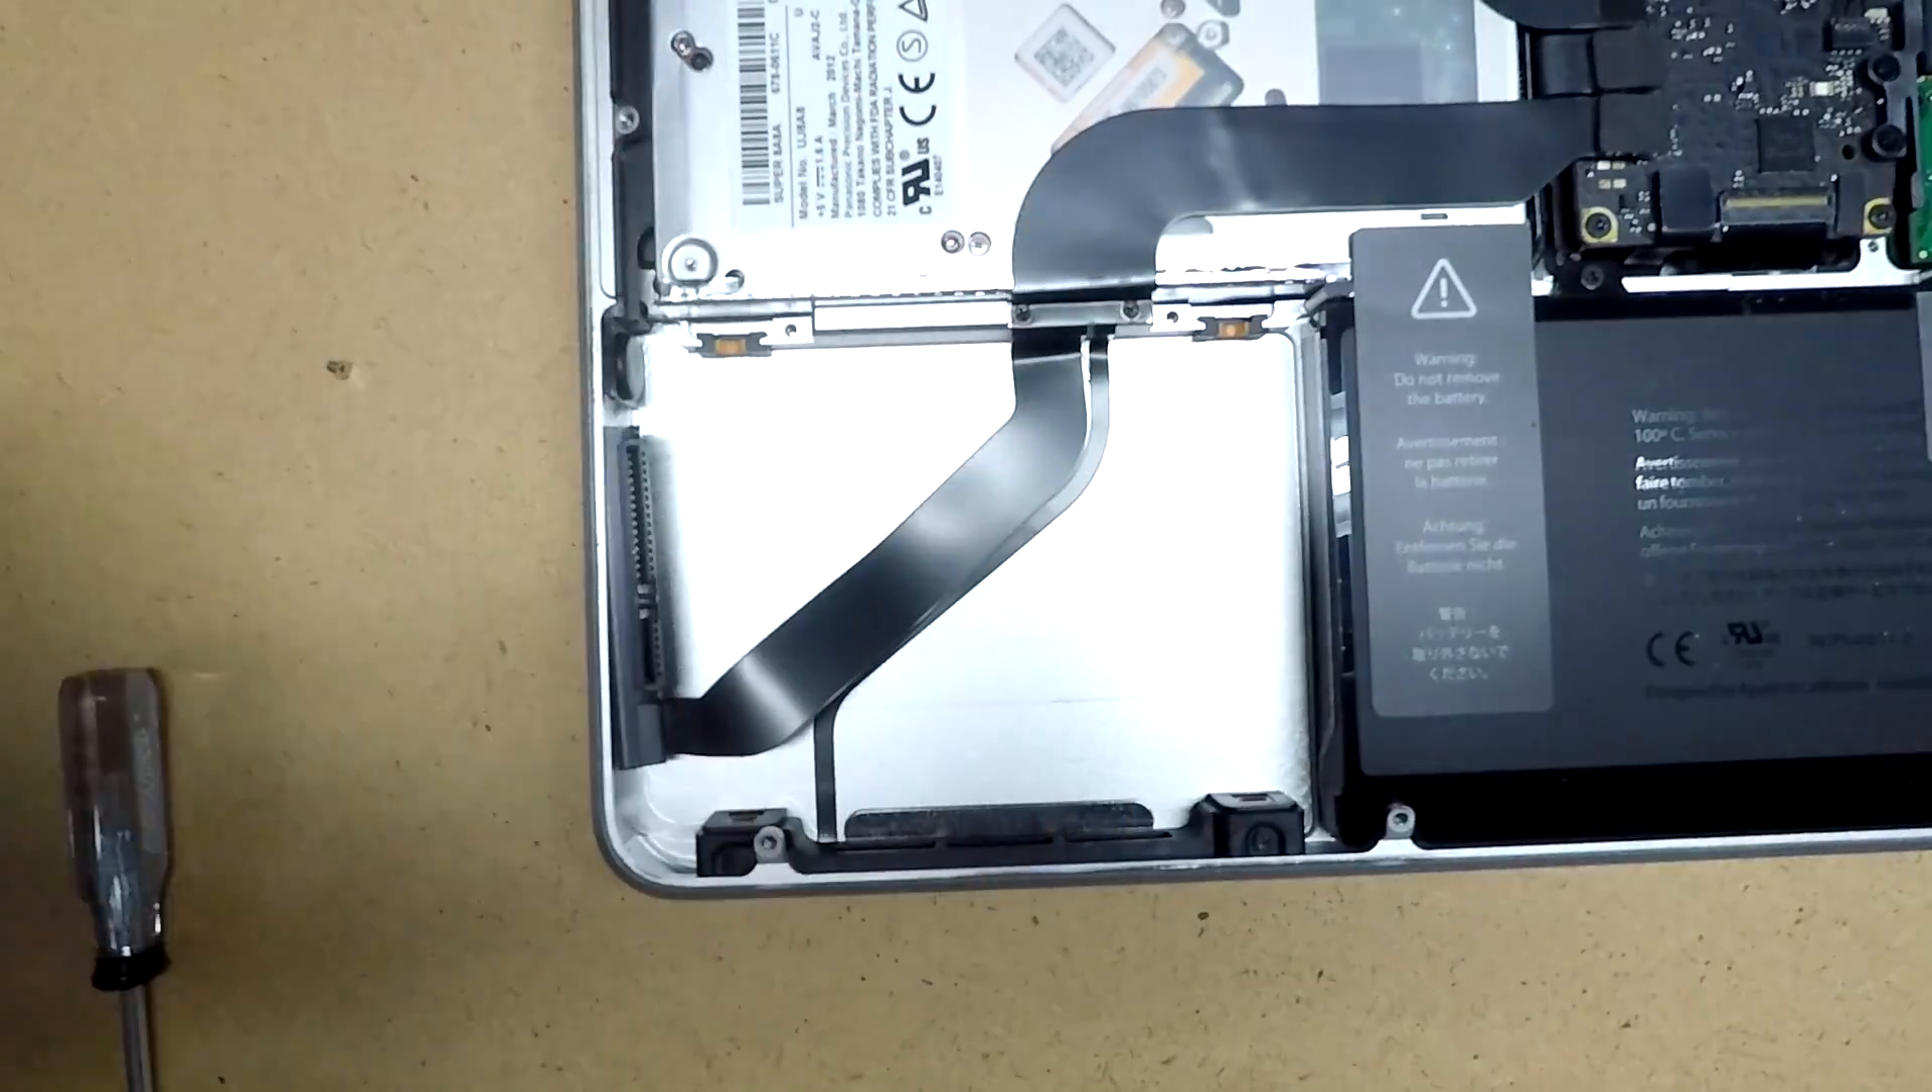And now we have the hard drive out.